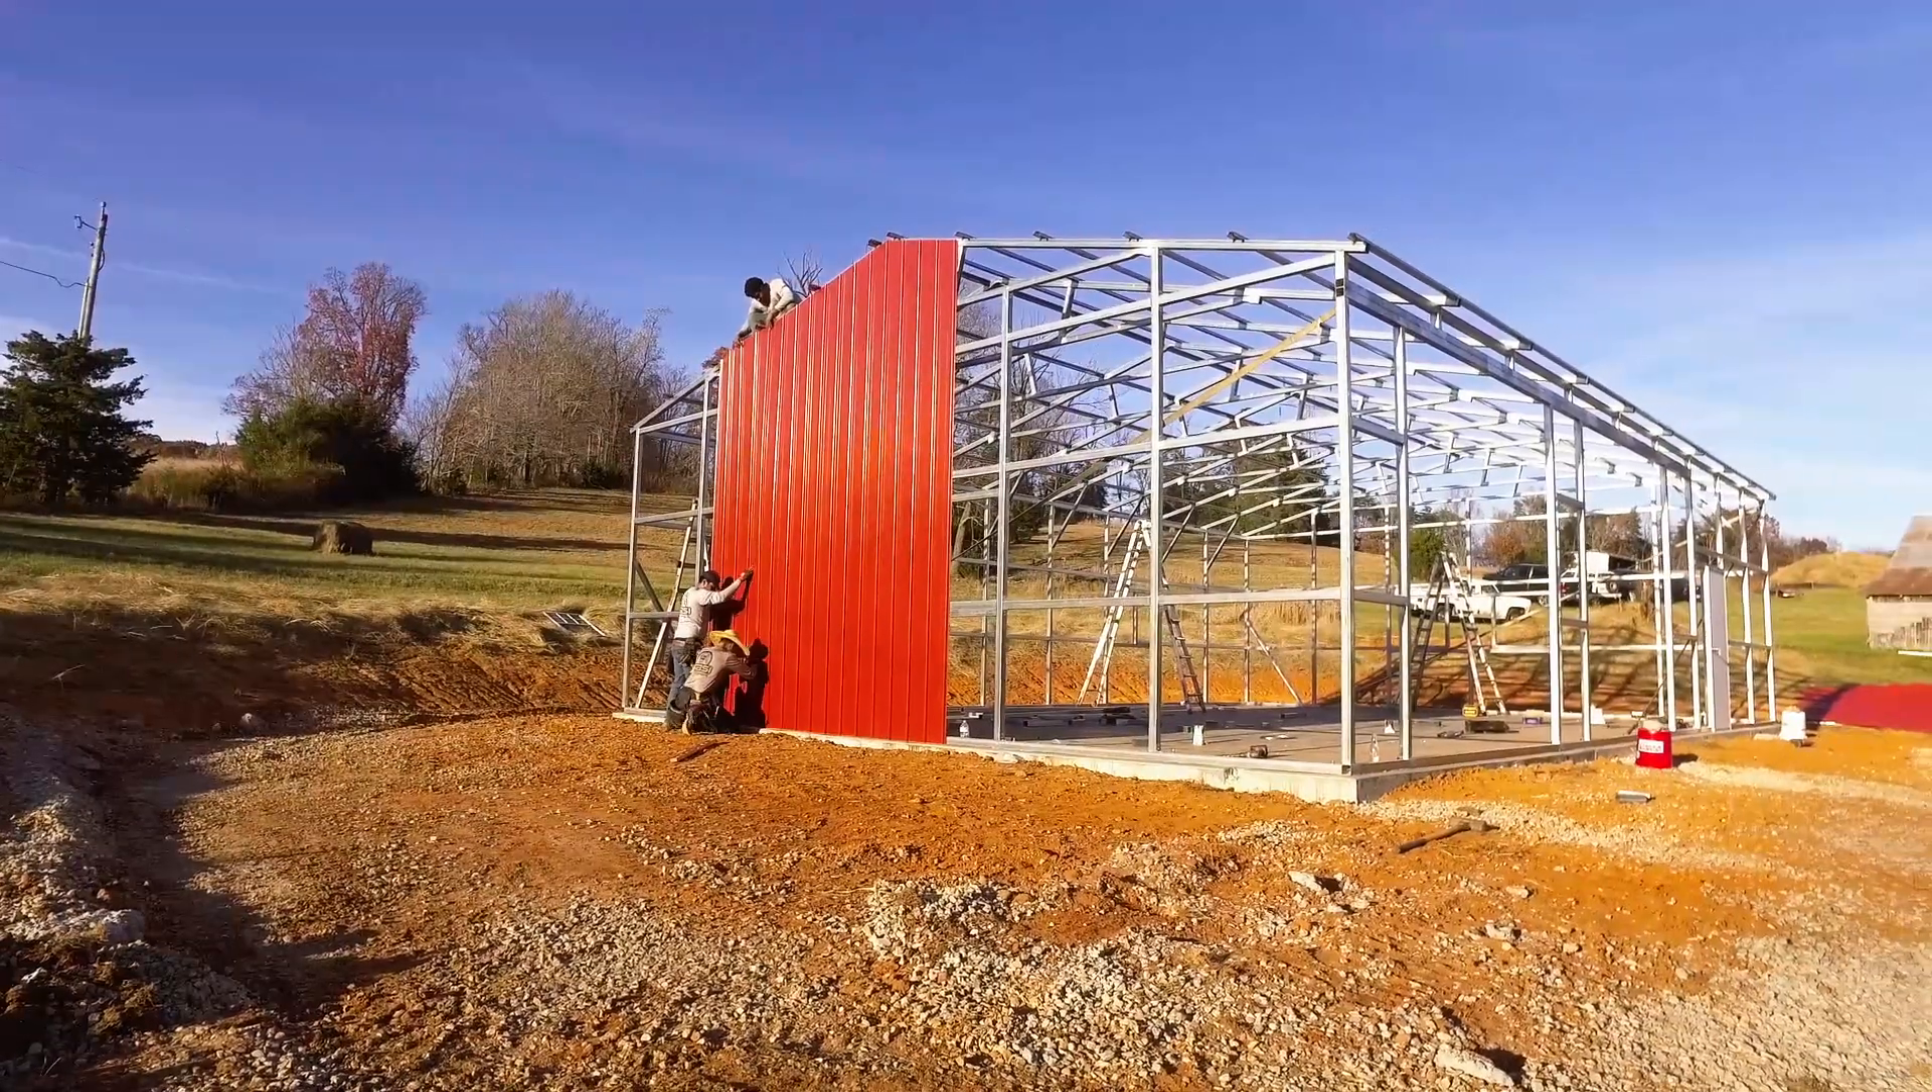And there we have it the sheet metal is going on.